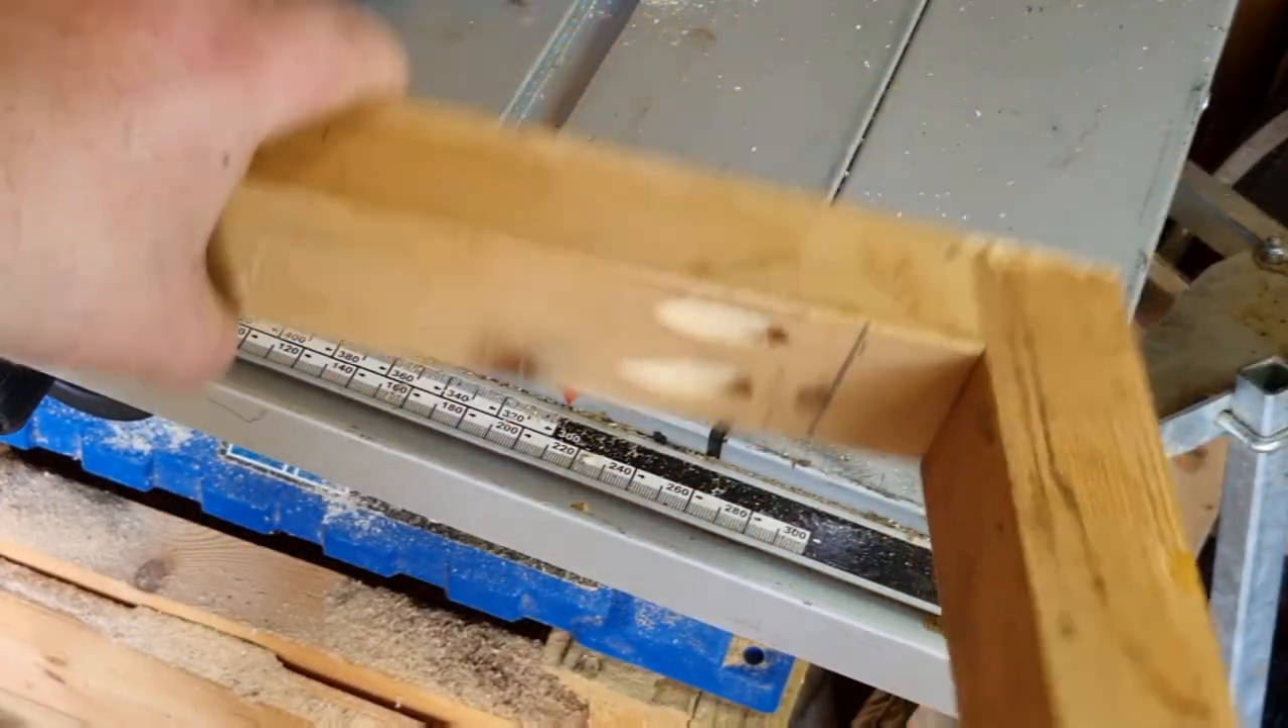And there you go. You've got a nice, lovely, neat joint.